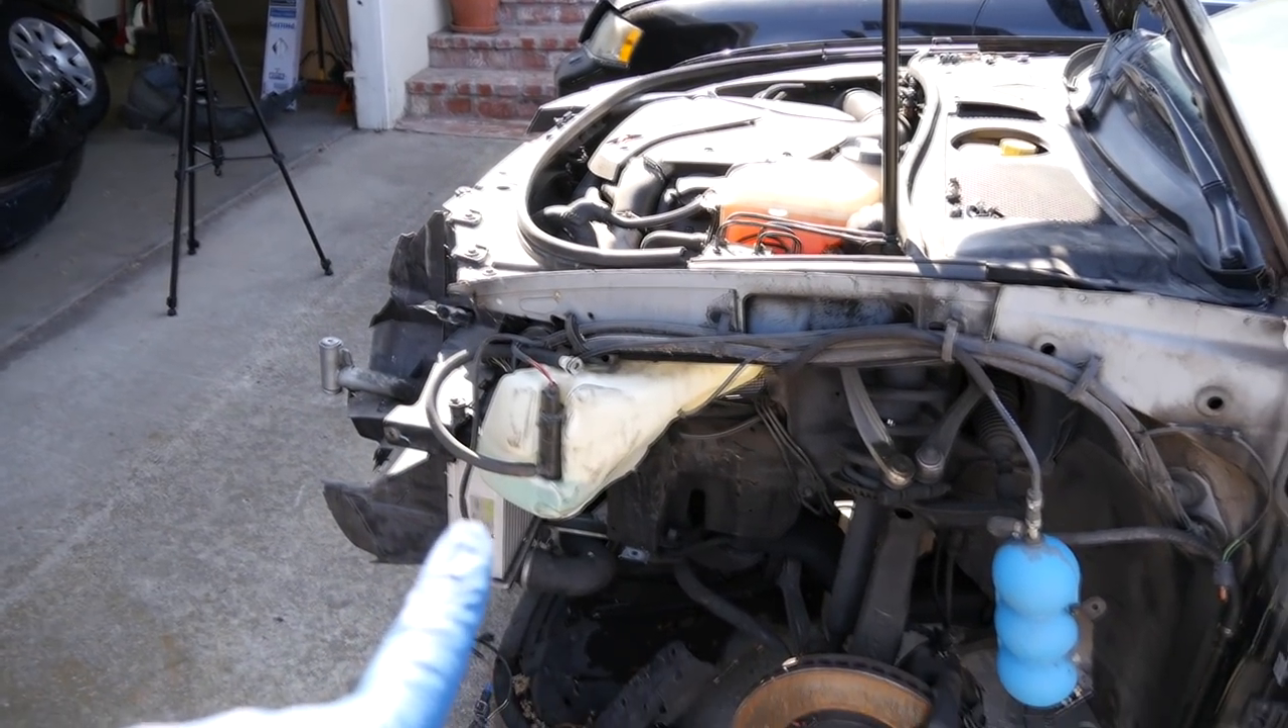Now as you can see, we also removed the left side fender because again, it was badly damaged due to an accident.